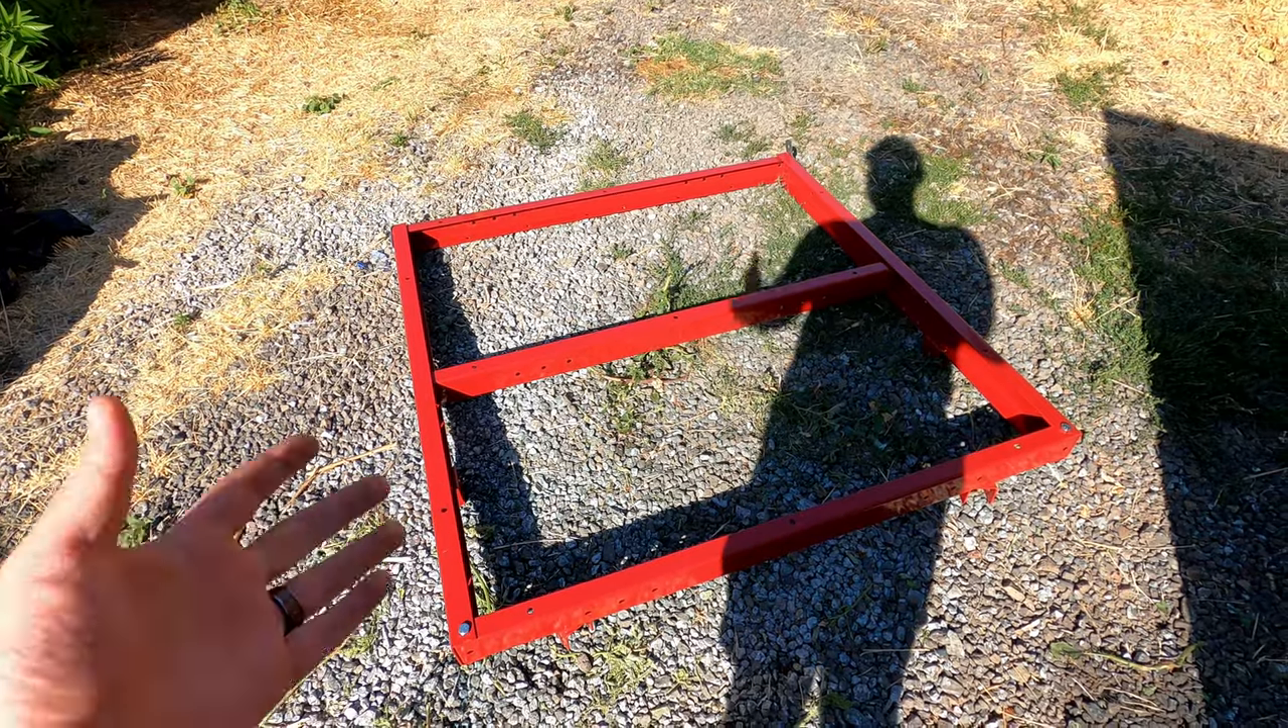Well, I've got the first section put together.